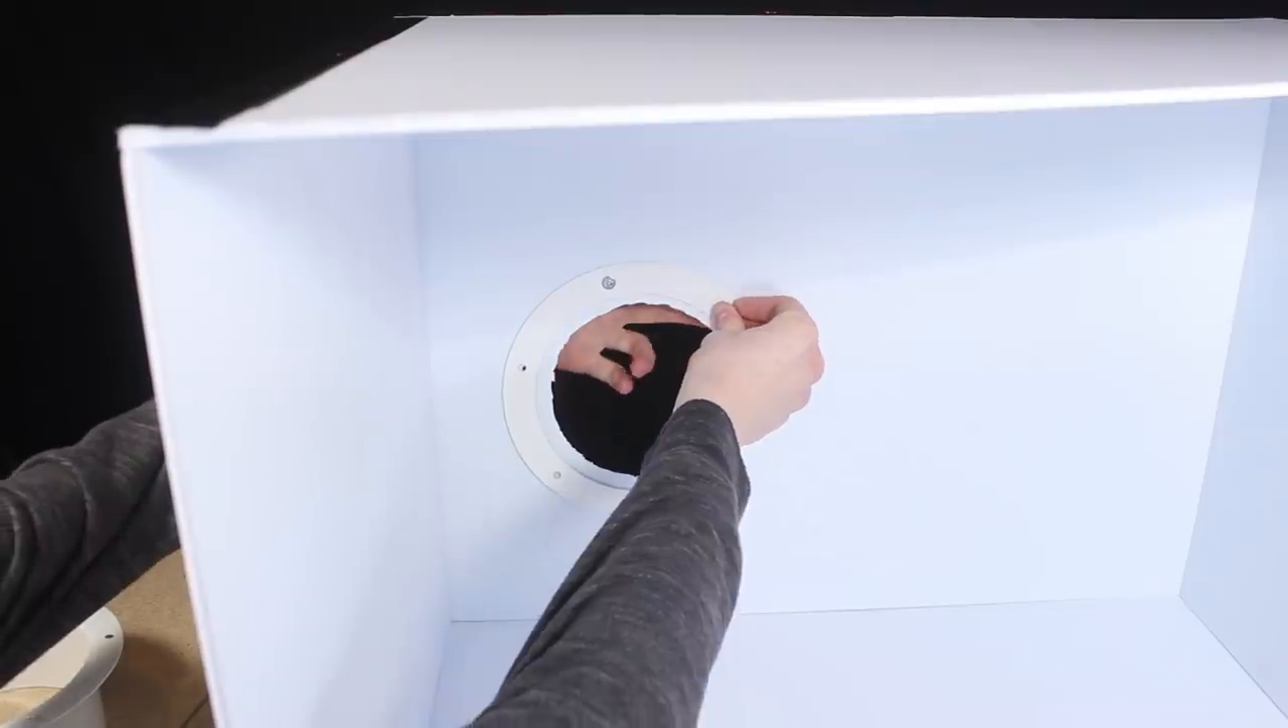I then installed the flange to the back of the box.